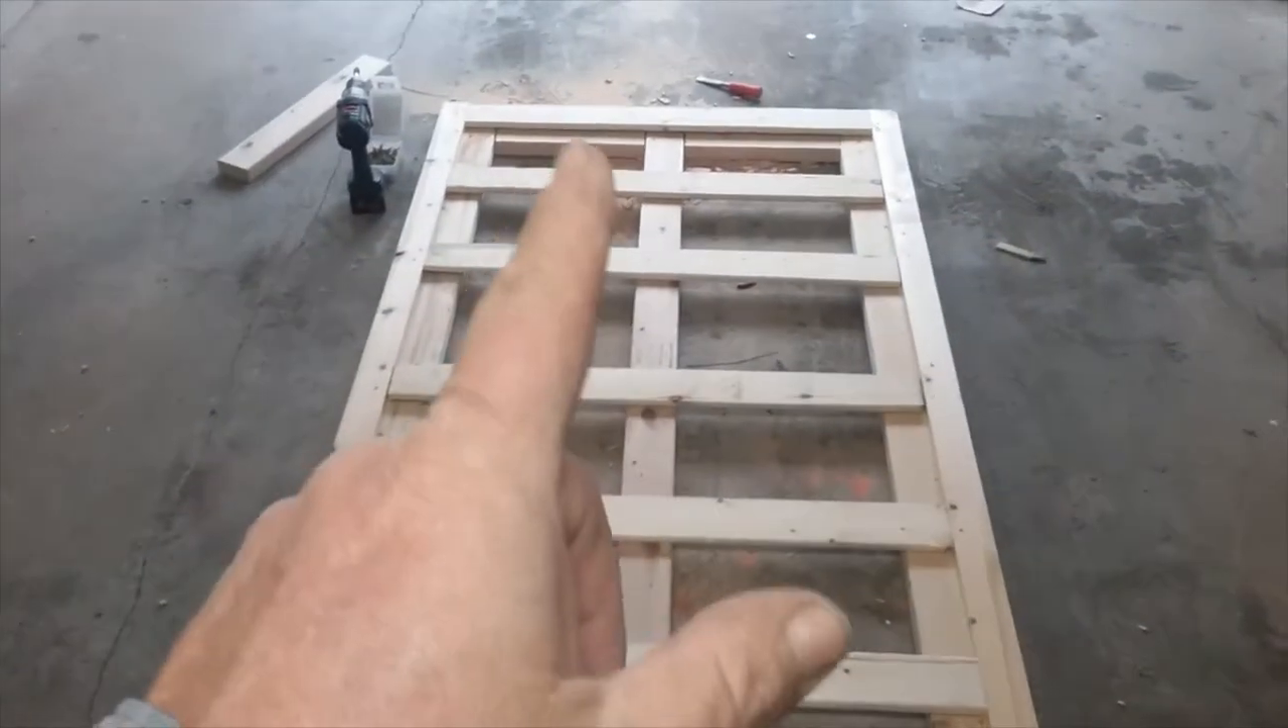Got the slats in now. I am going to screw them.